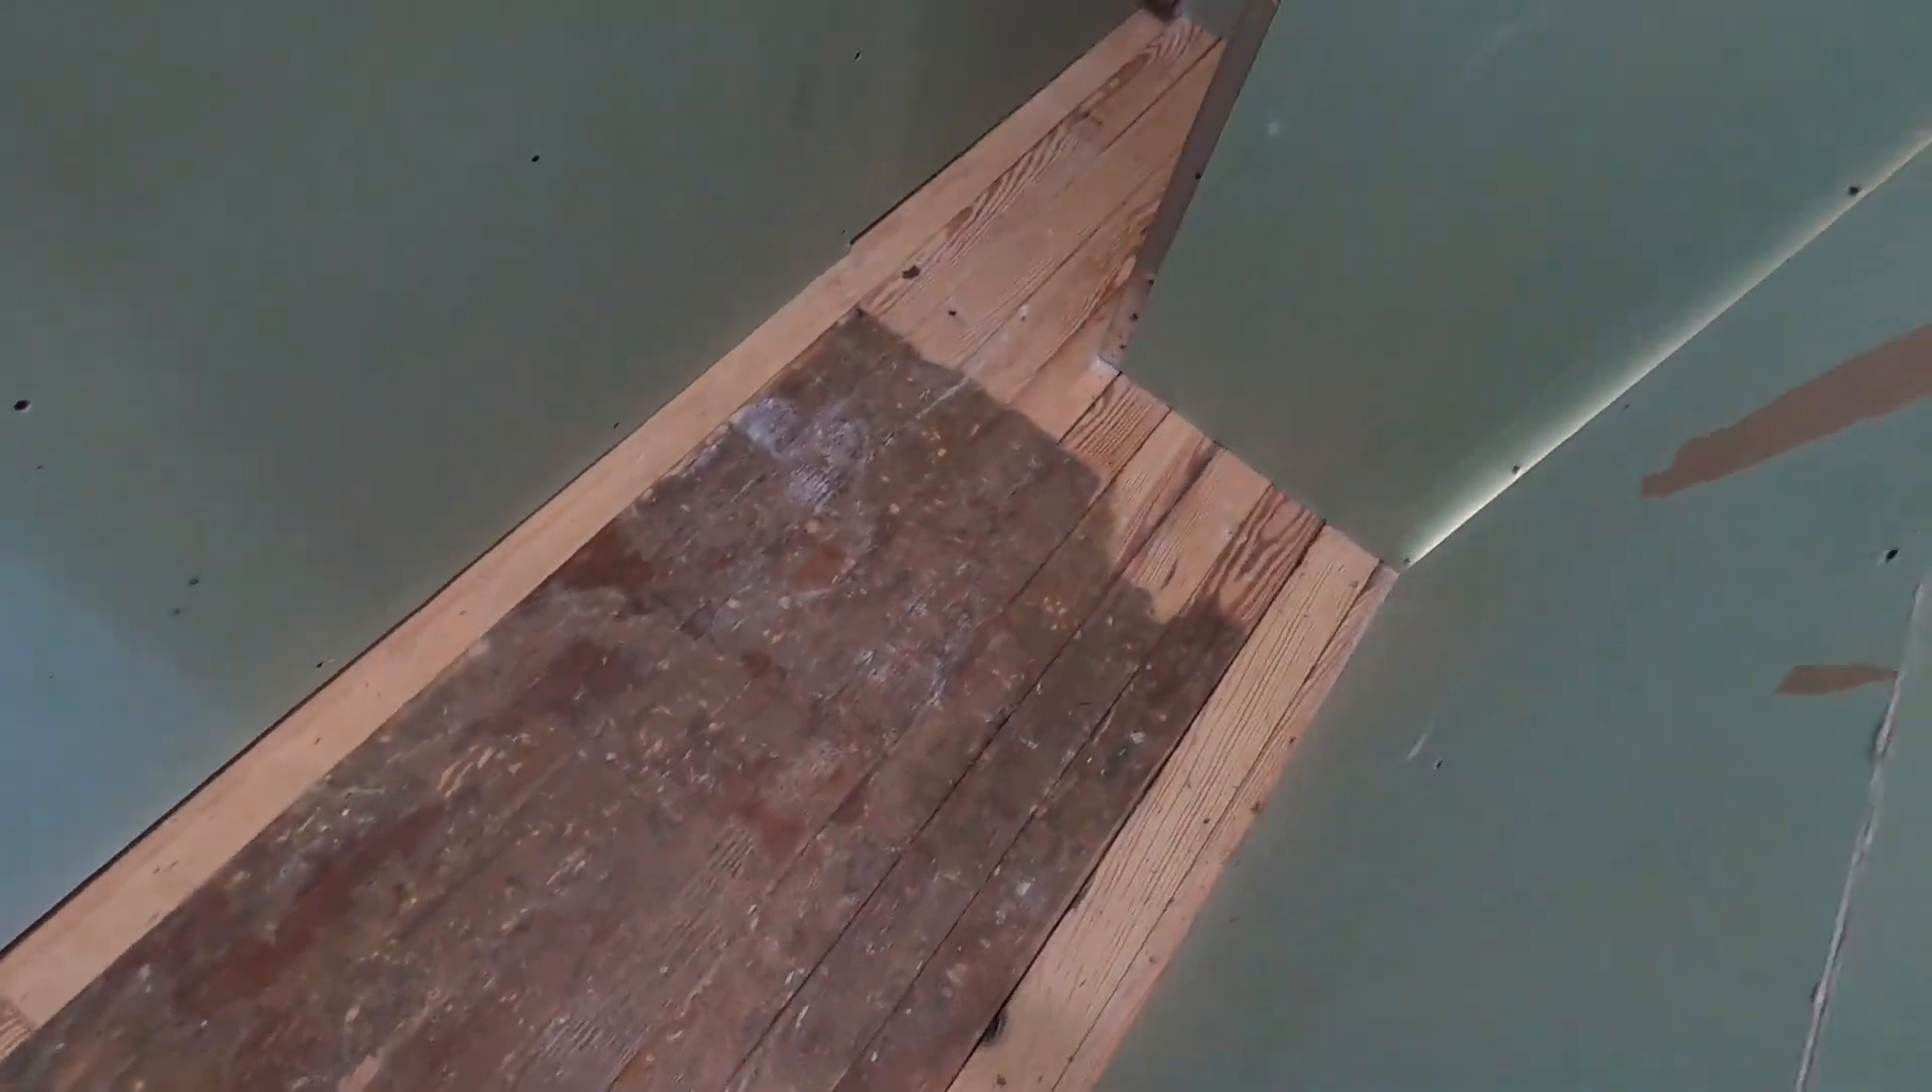All right, the drywall is up. More drywall everywhere, got the floor battened down, that one piece that was loose, no treasures.